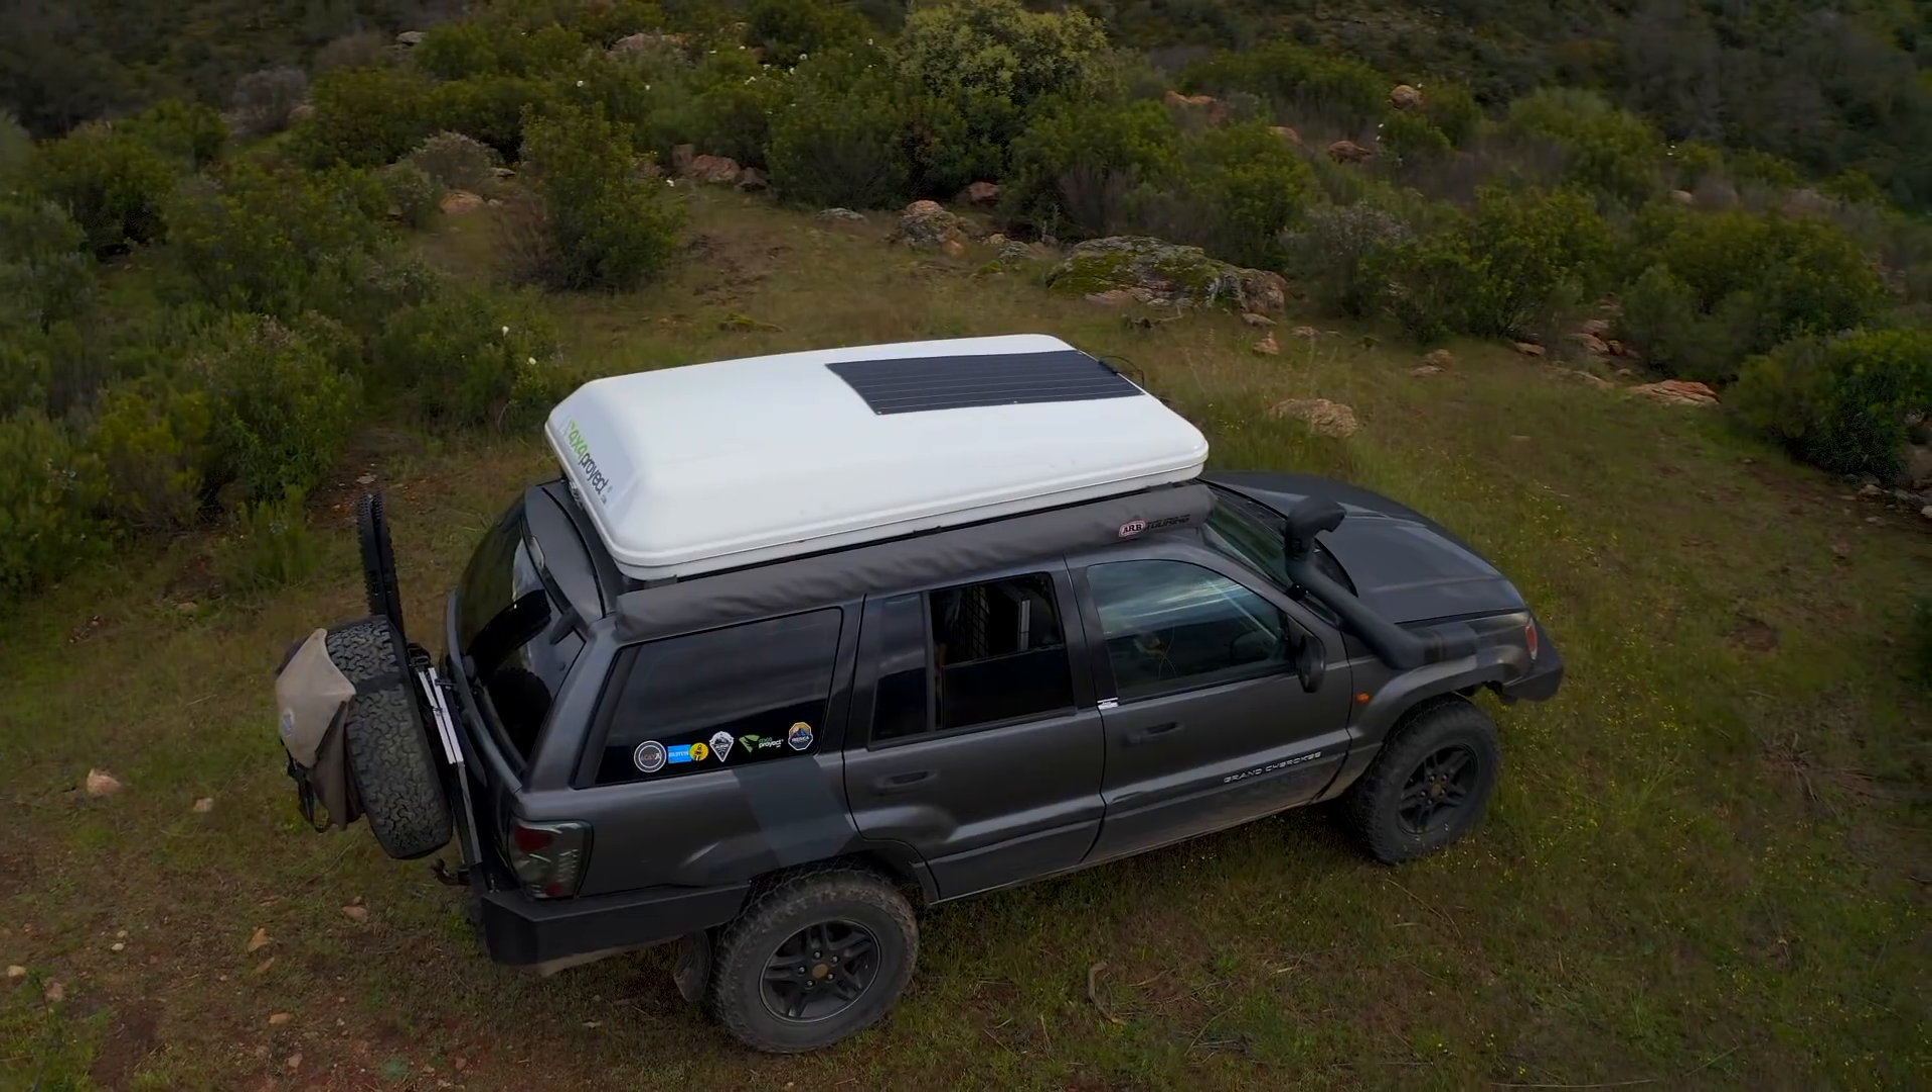Ya tenemos nuestra placa solar instalada.